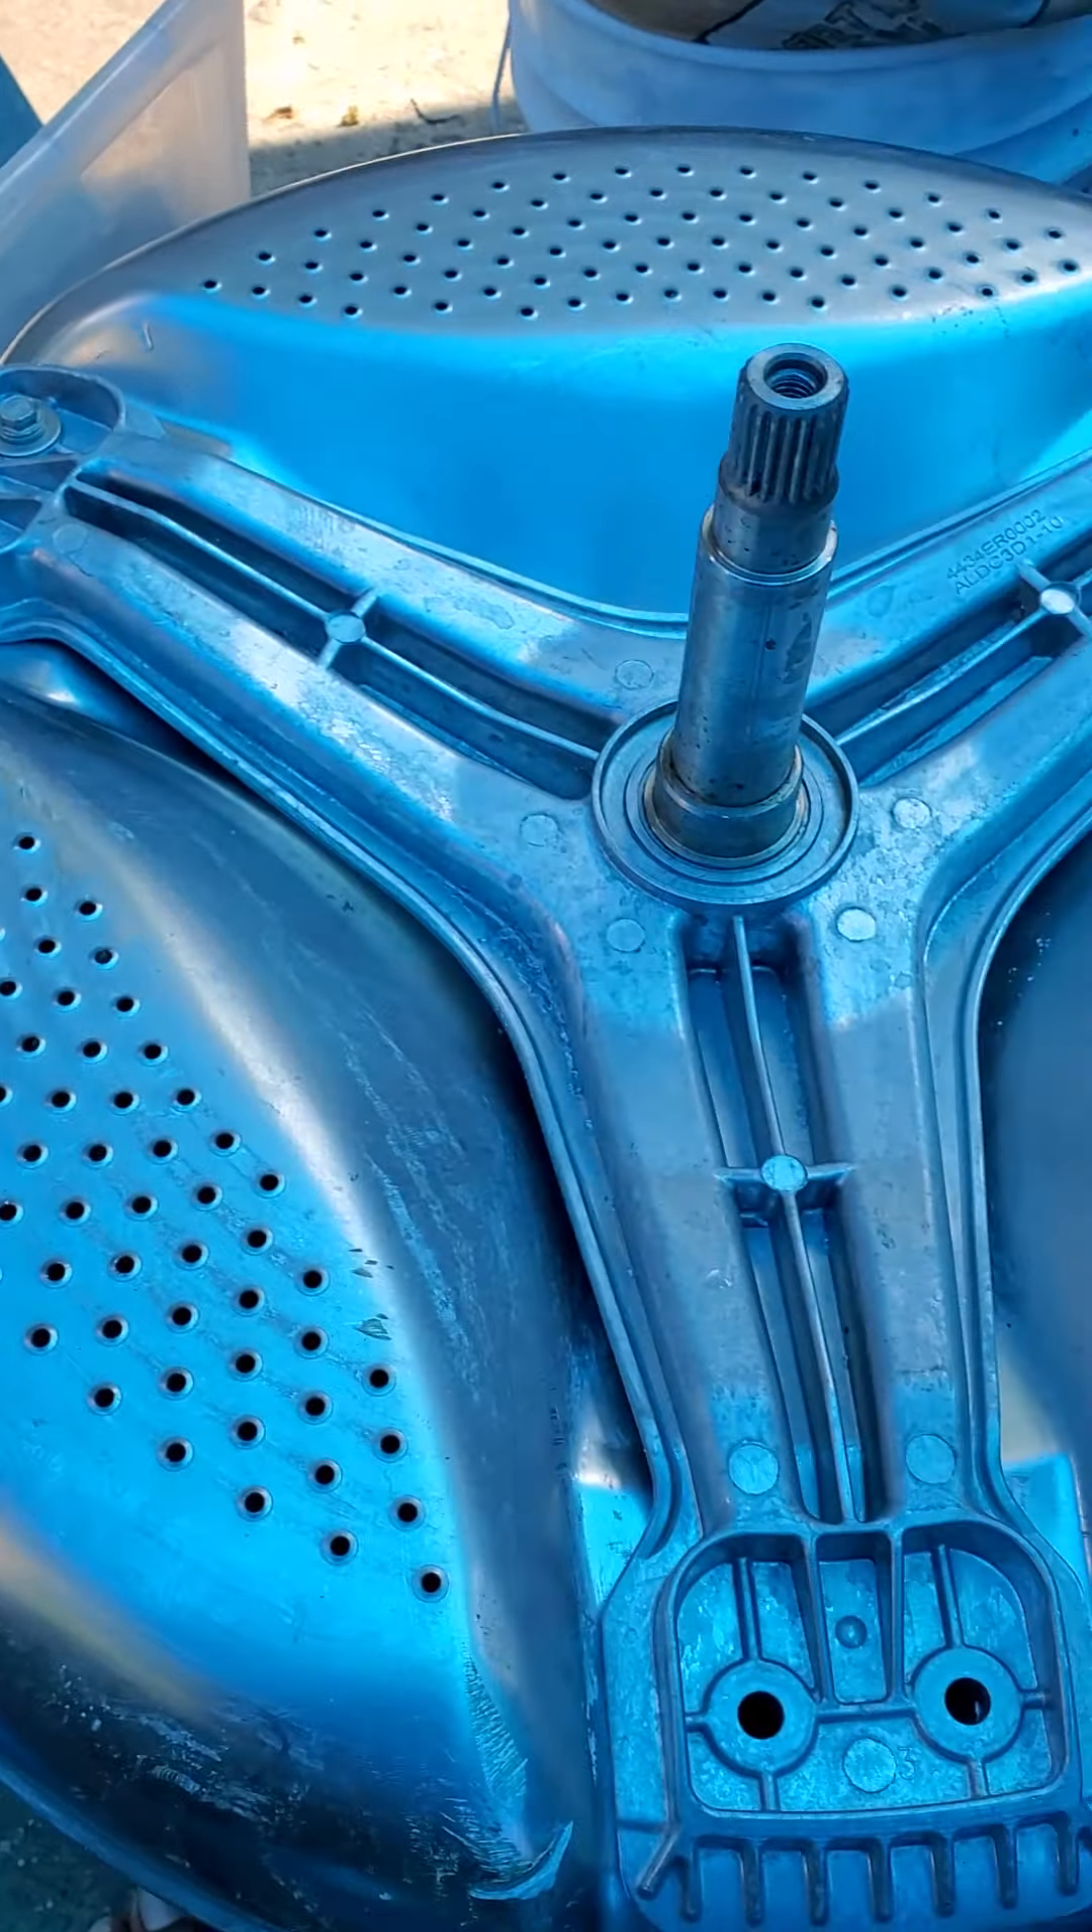Right now currently i went ahead and put on the new spider bracket.